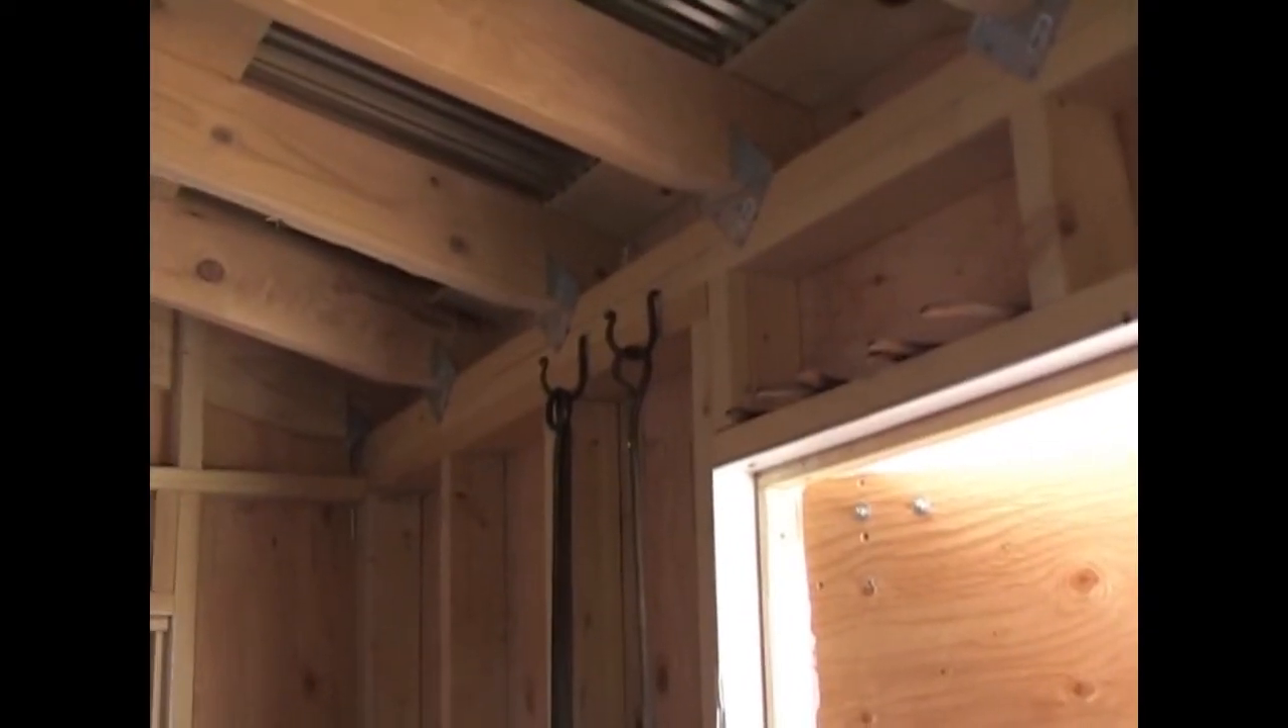Got my wall hooks up.